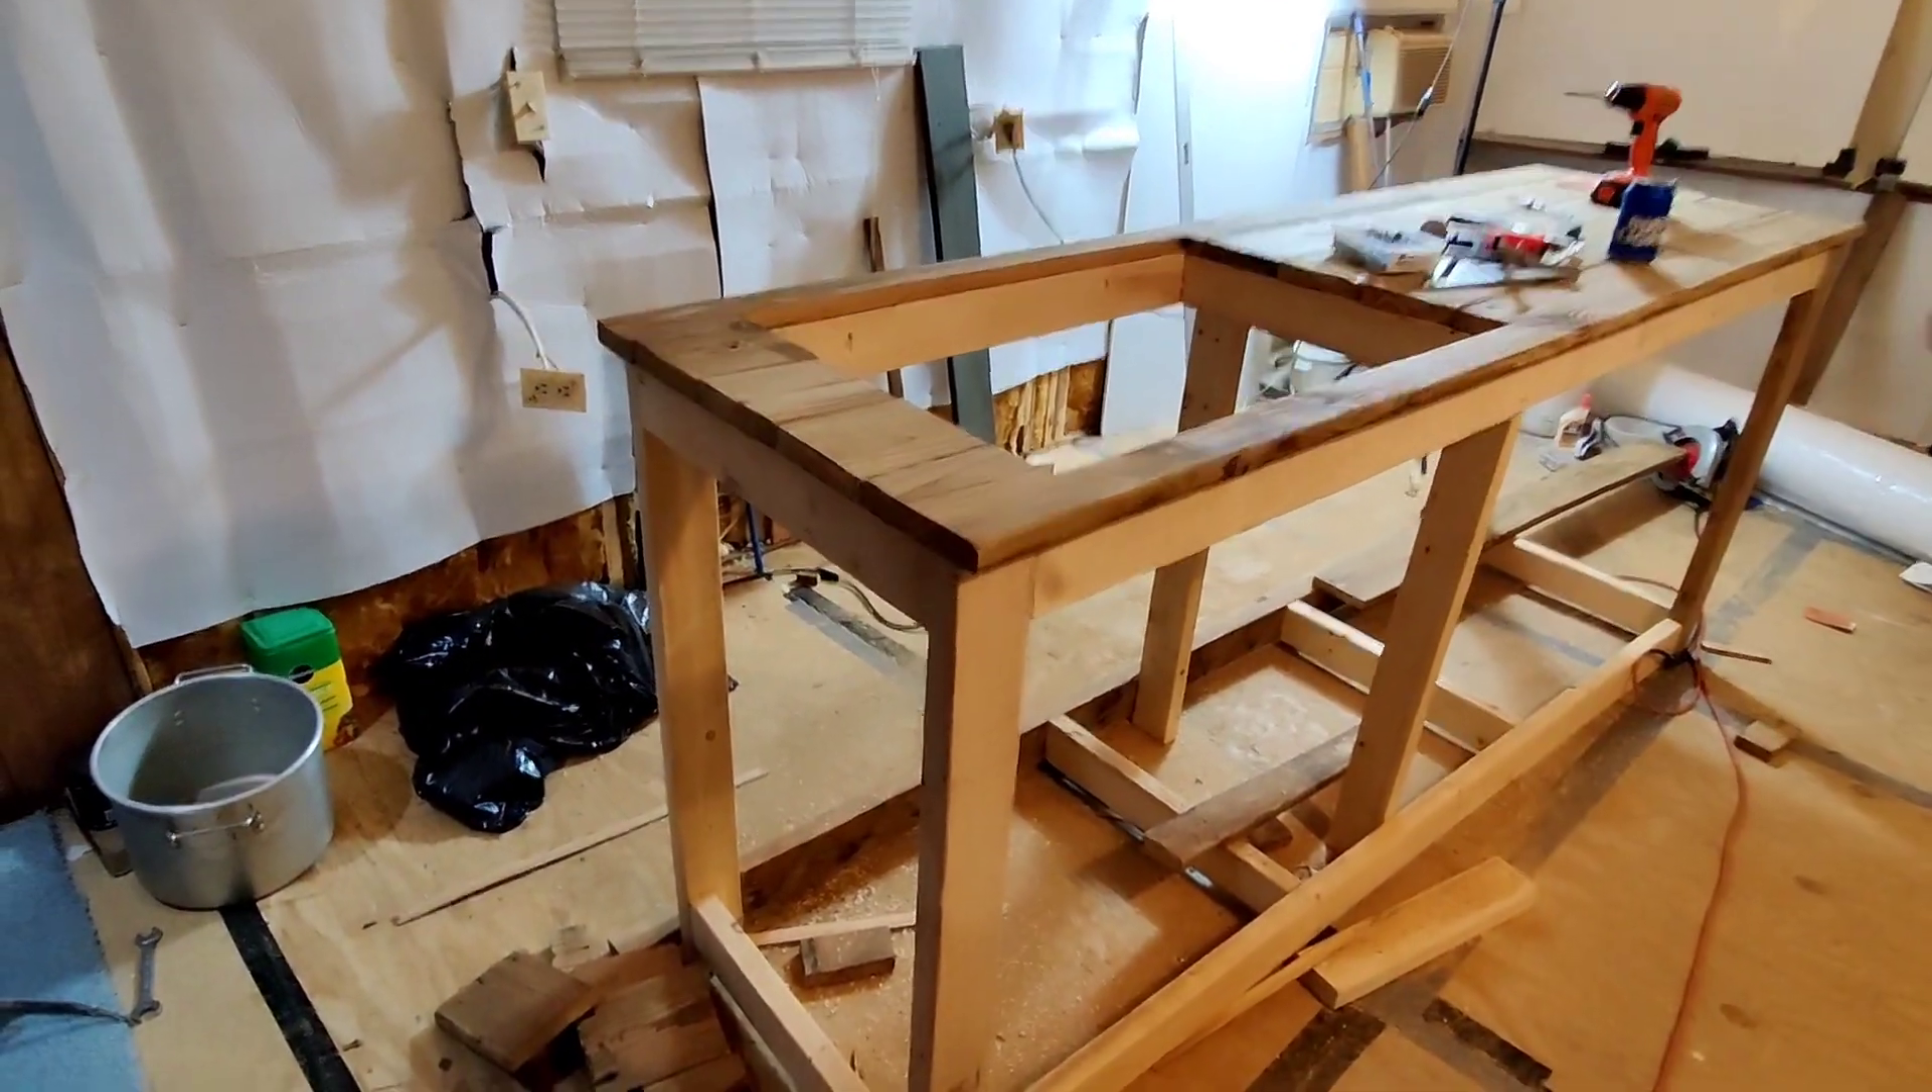So it's been about an hour later and you can see I've got all the boards on even my end pieces are cut they're anchored in.